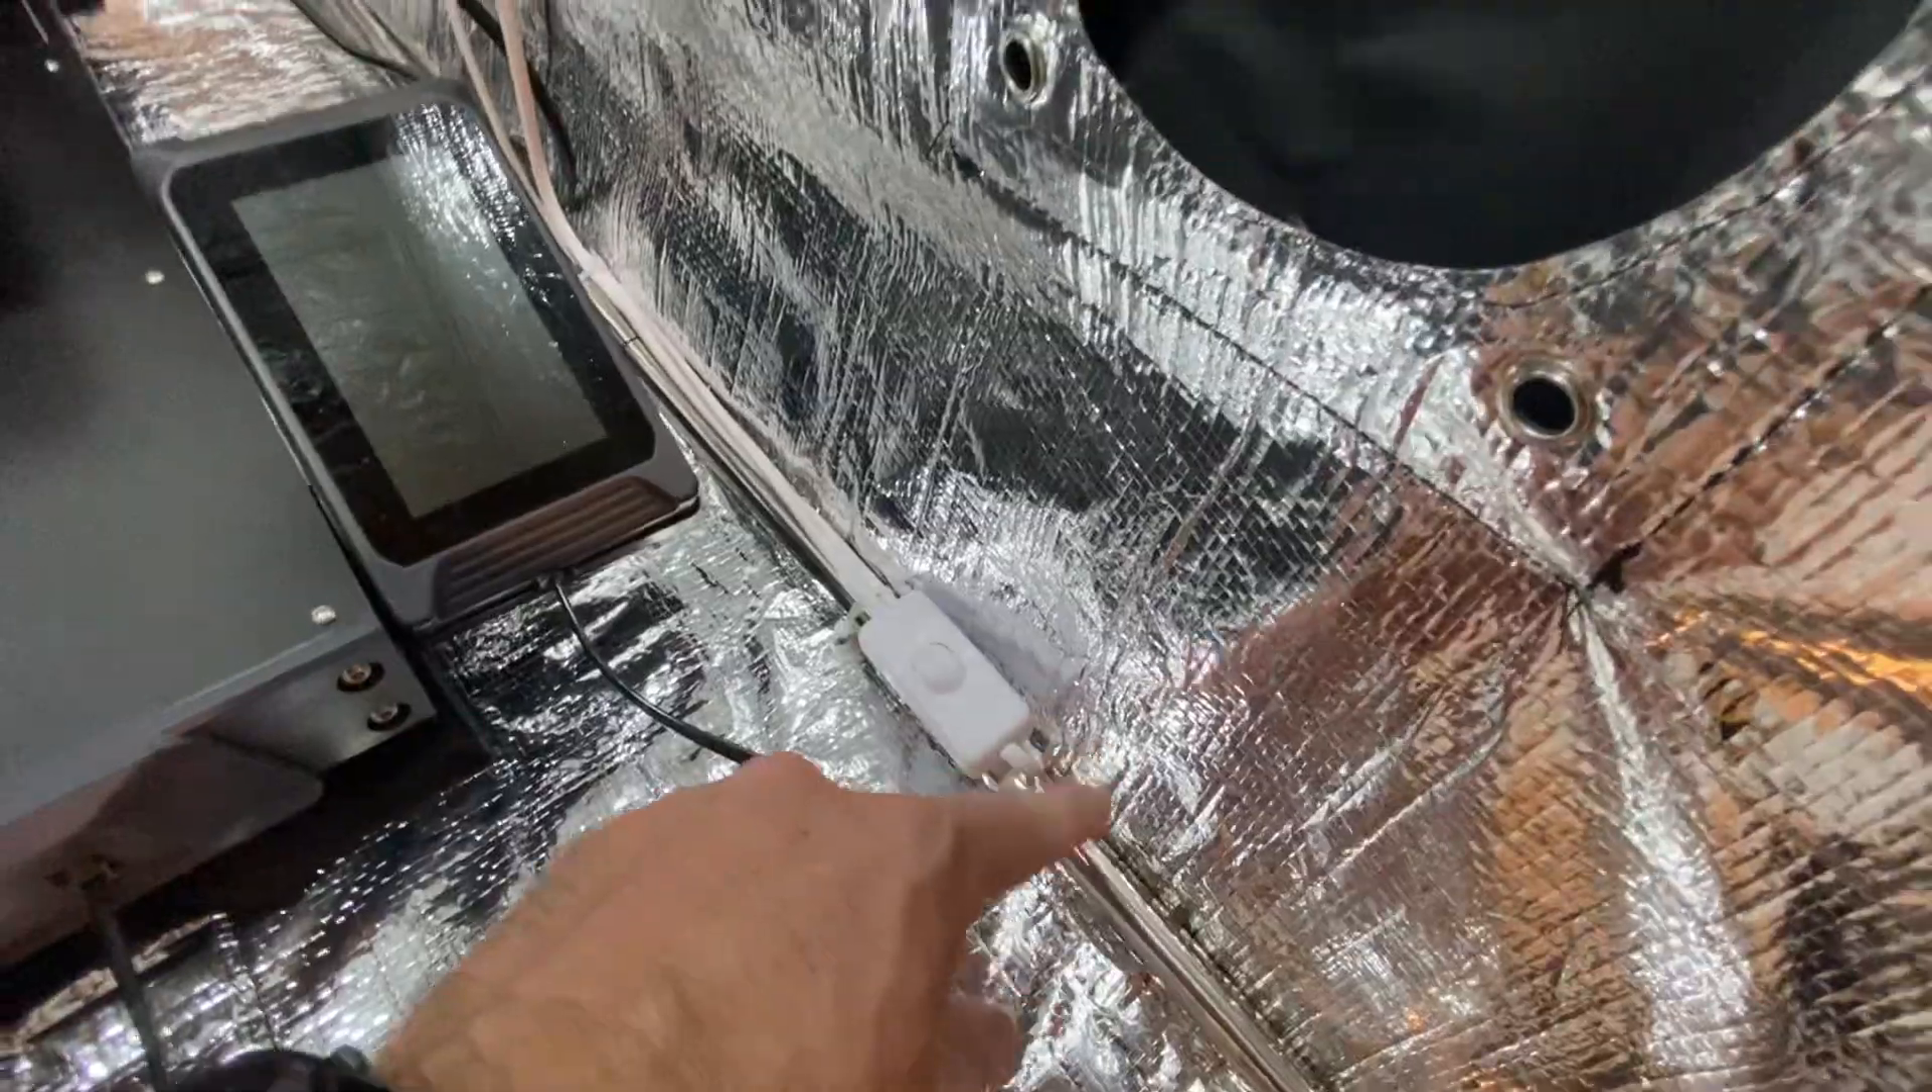I have installed my LED light switches down here.